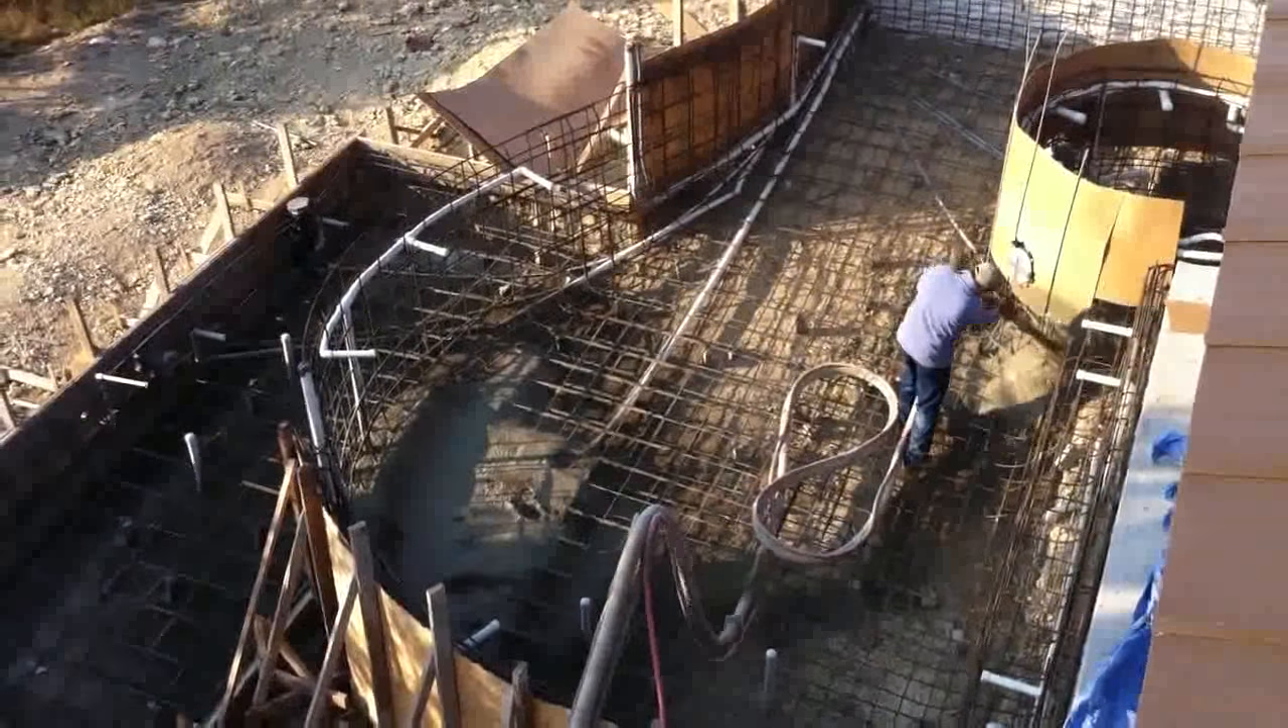As you can see all of the rebars already been installed and formed up.